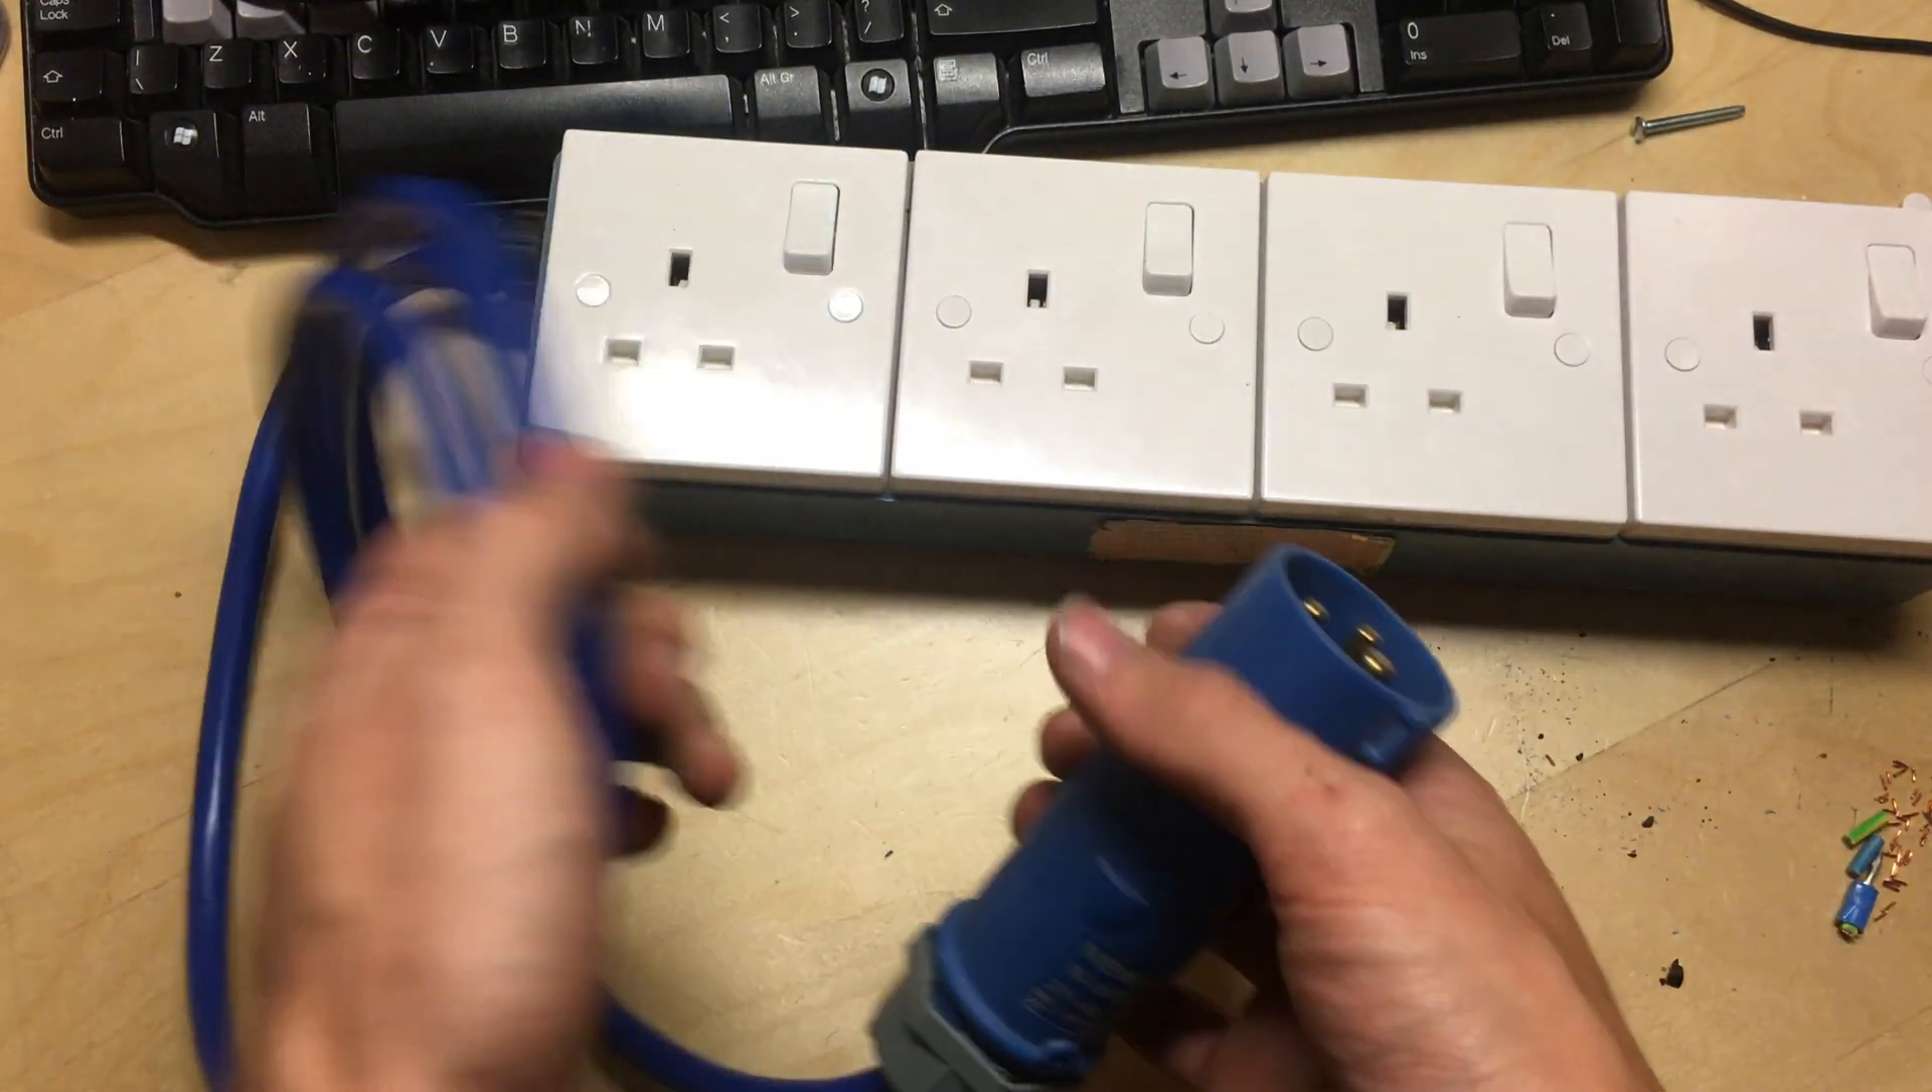So that's our finished product now we've got the four sockets installed on here we've got the new thicker incoming mains cable and the 16 amp new plug that's actually in decent condition all ready to go.